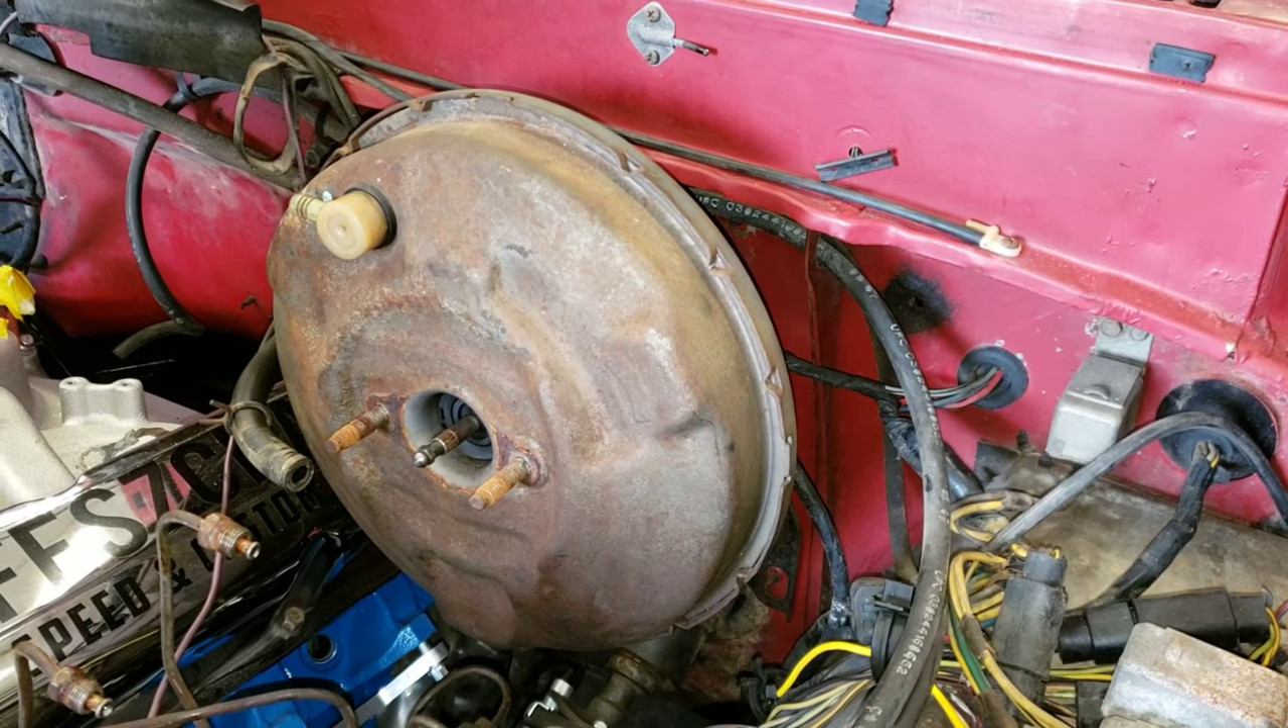Okay, so now the master cylinder has been removed, and here we have the brake booster.